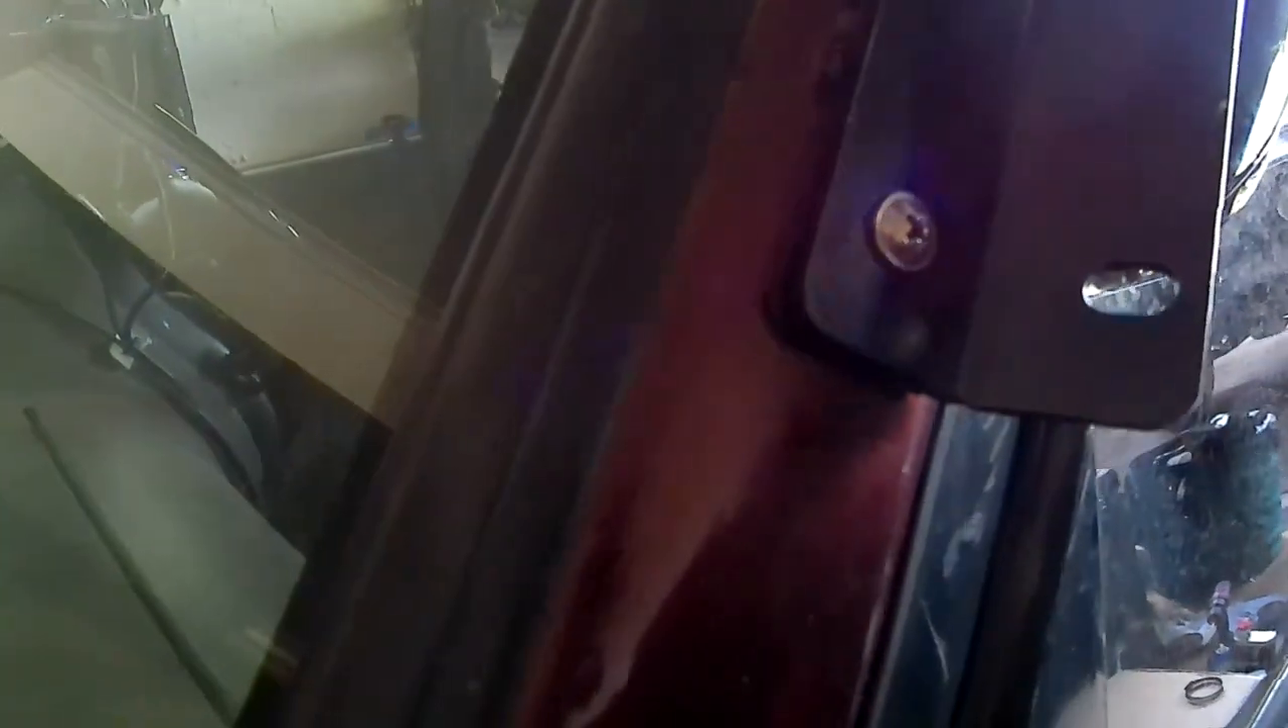There's the new bracket already fitted.